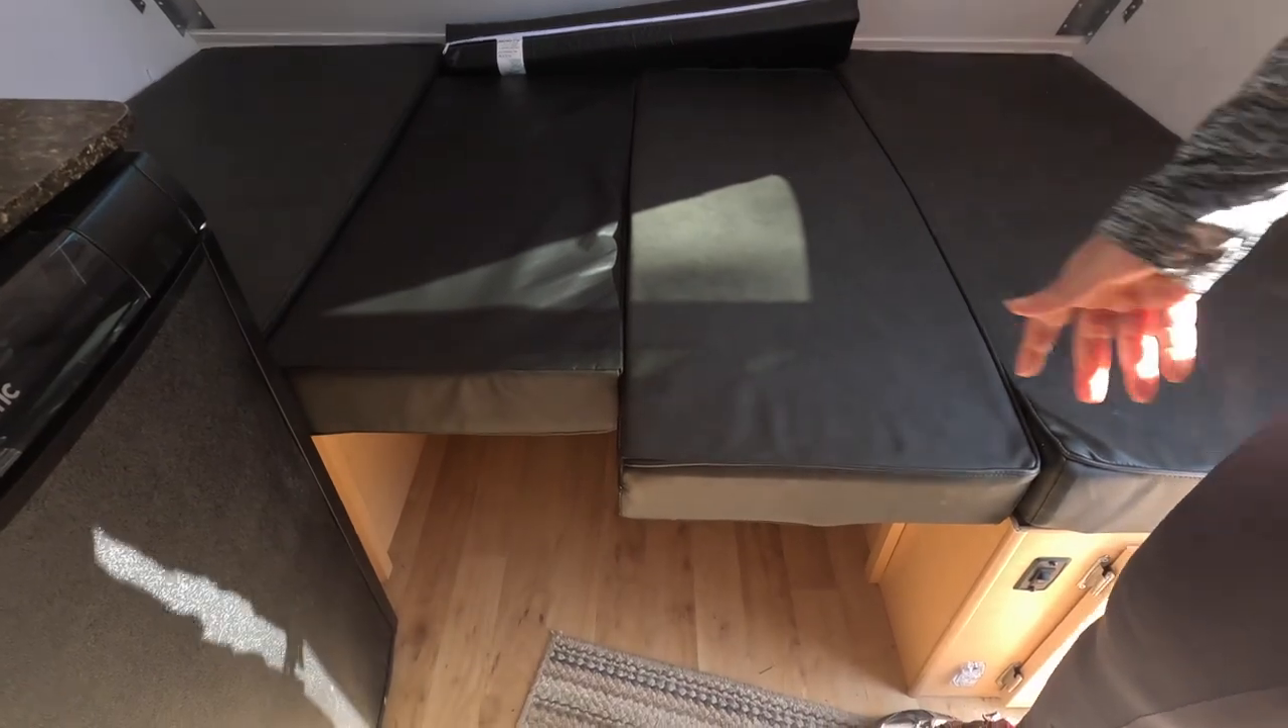Um, but then this thing here hangs over and there's no slat to support it.